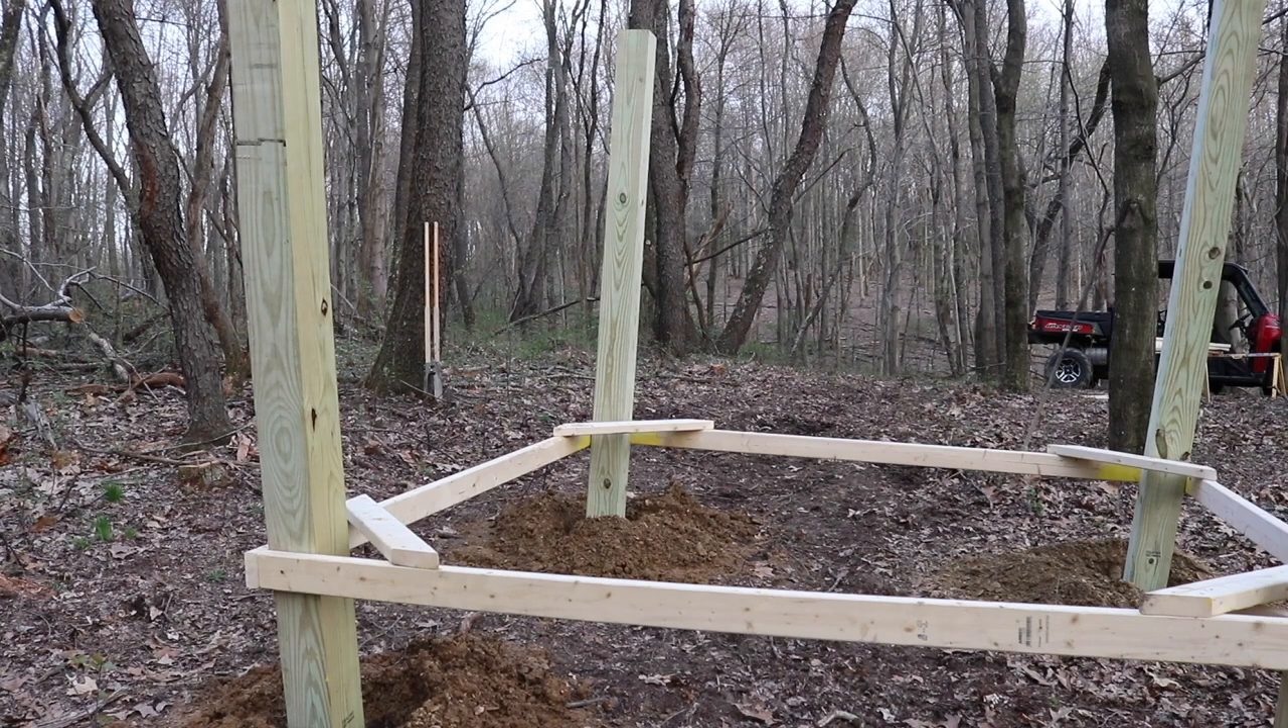Put one screw in each post. It's nowhere near square or plumb right now.